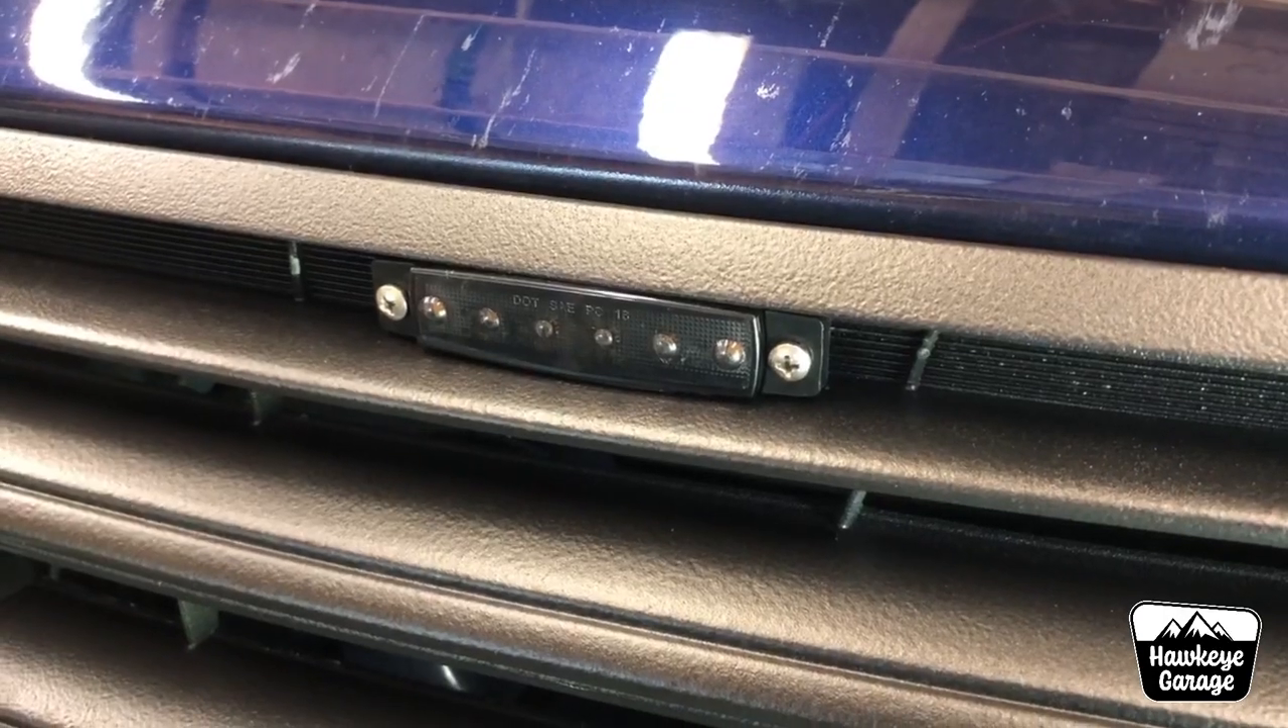And, of course, I got the Raptor lights back in.